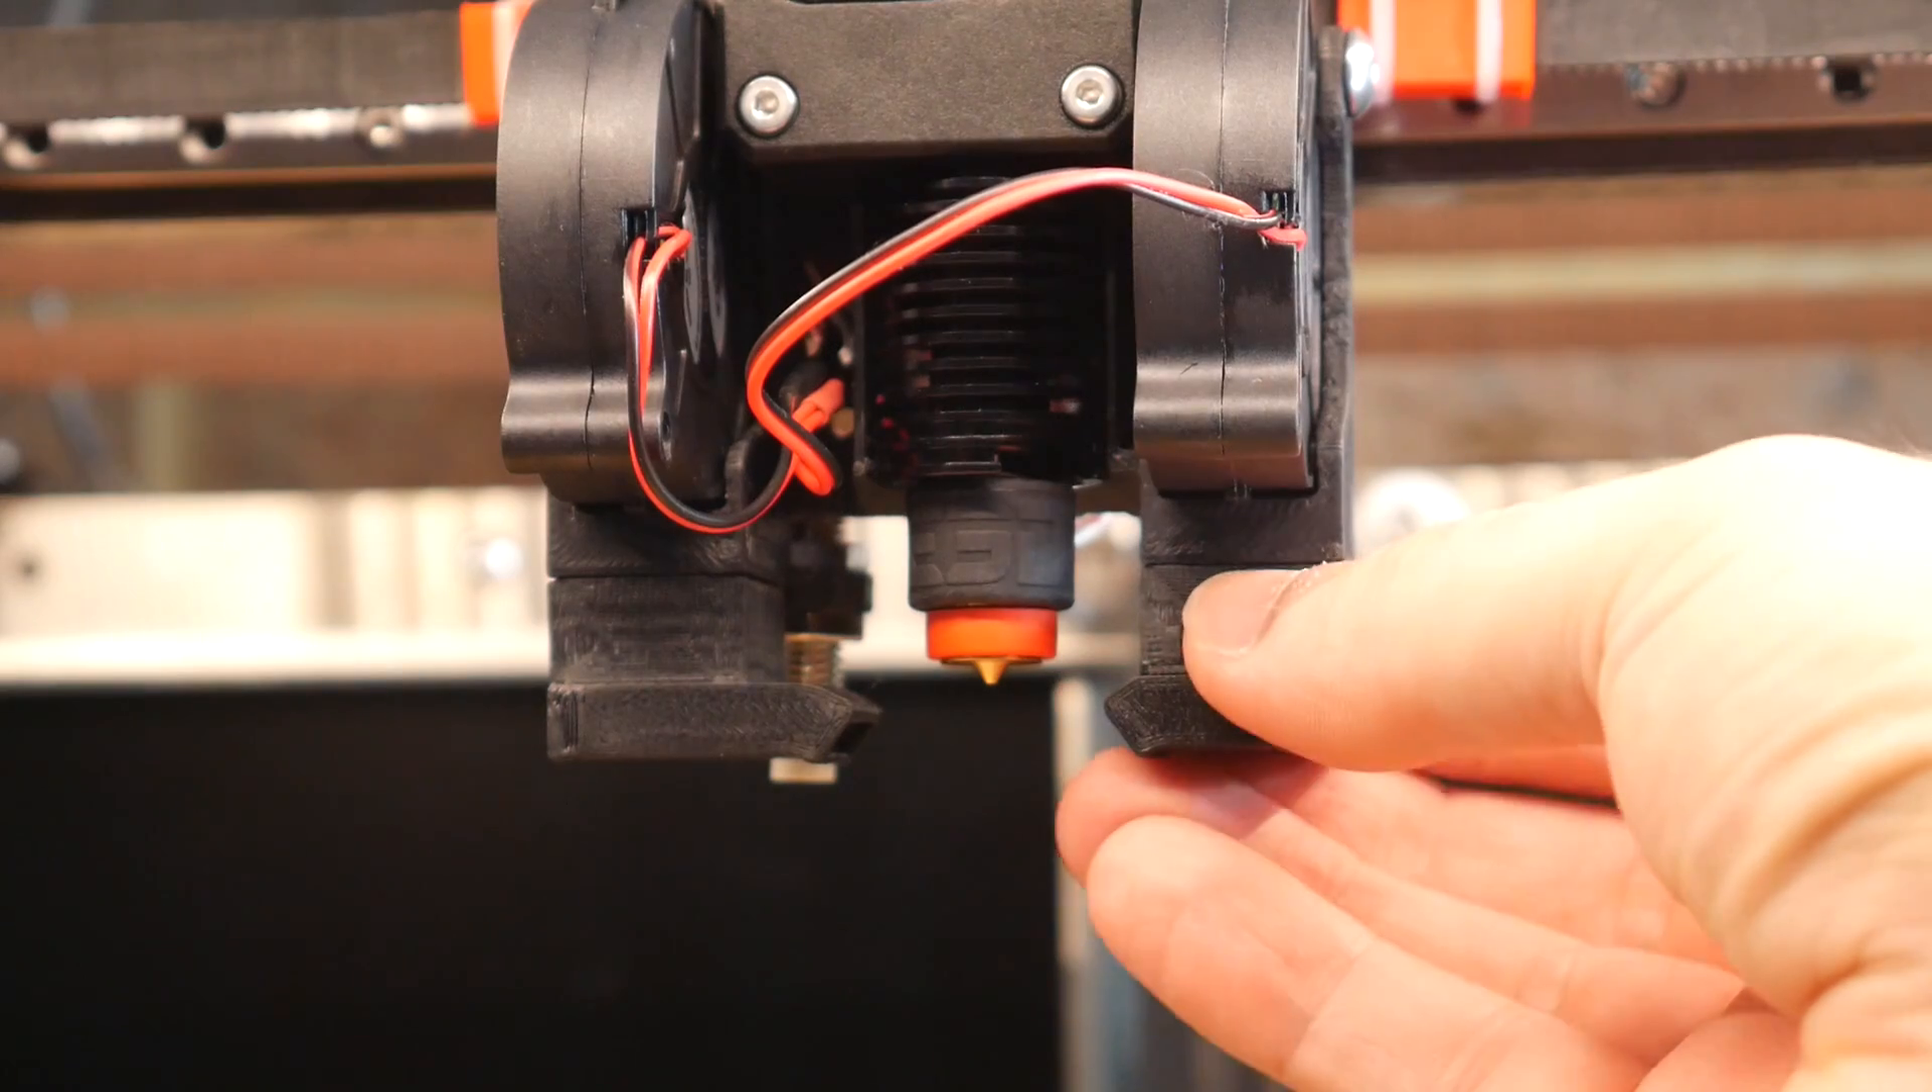As you can see, the original ducts for the Volcano hotend sit far too low for the Revo hotend.